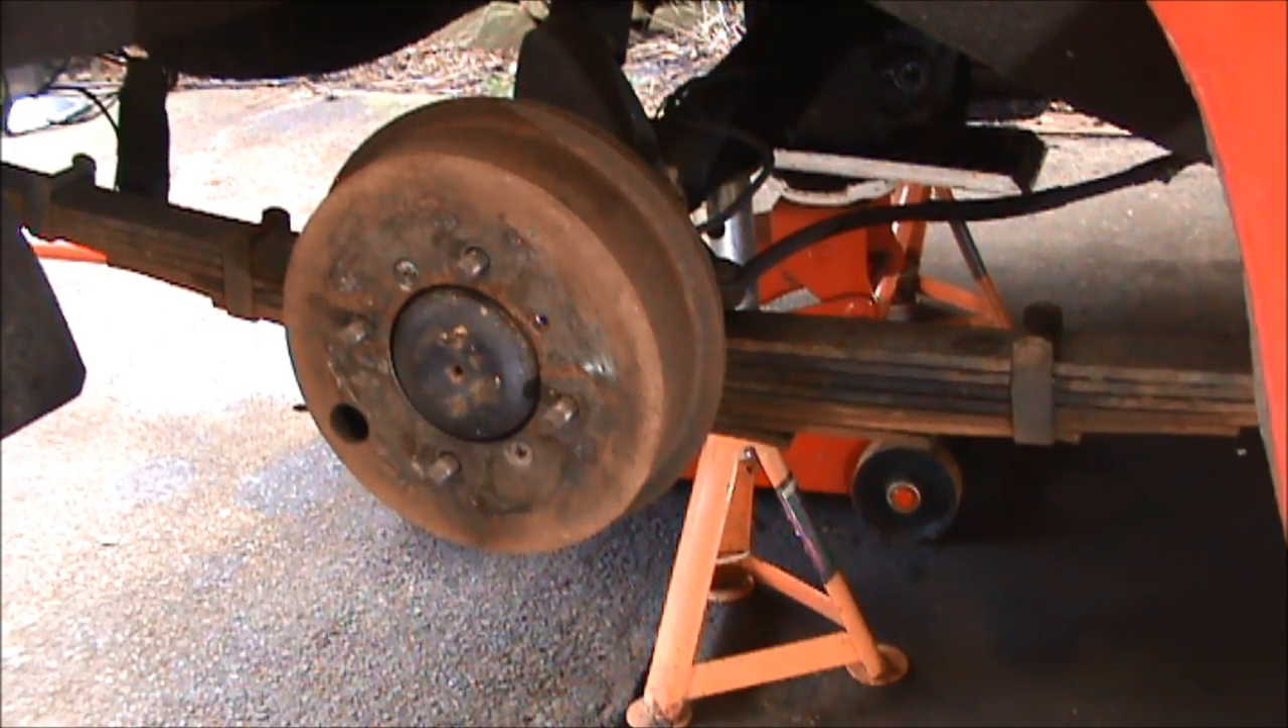So, I've now removed the rear wheel, on both sides, so I've done both wheels, and we're left with the drum.